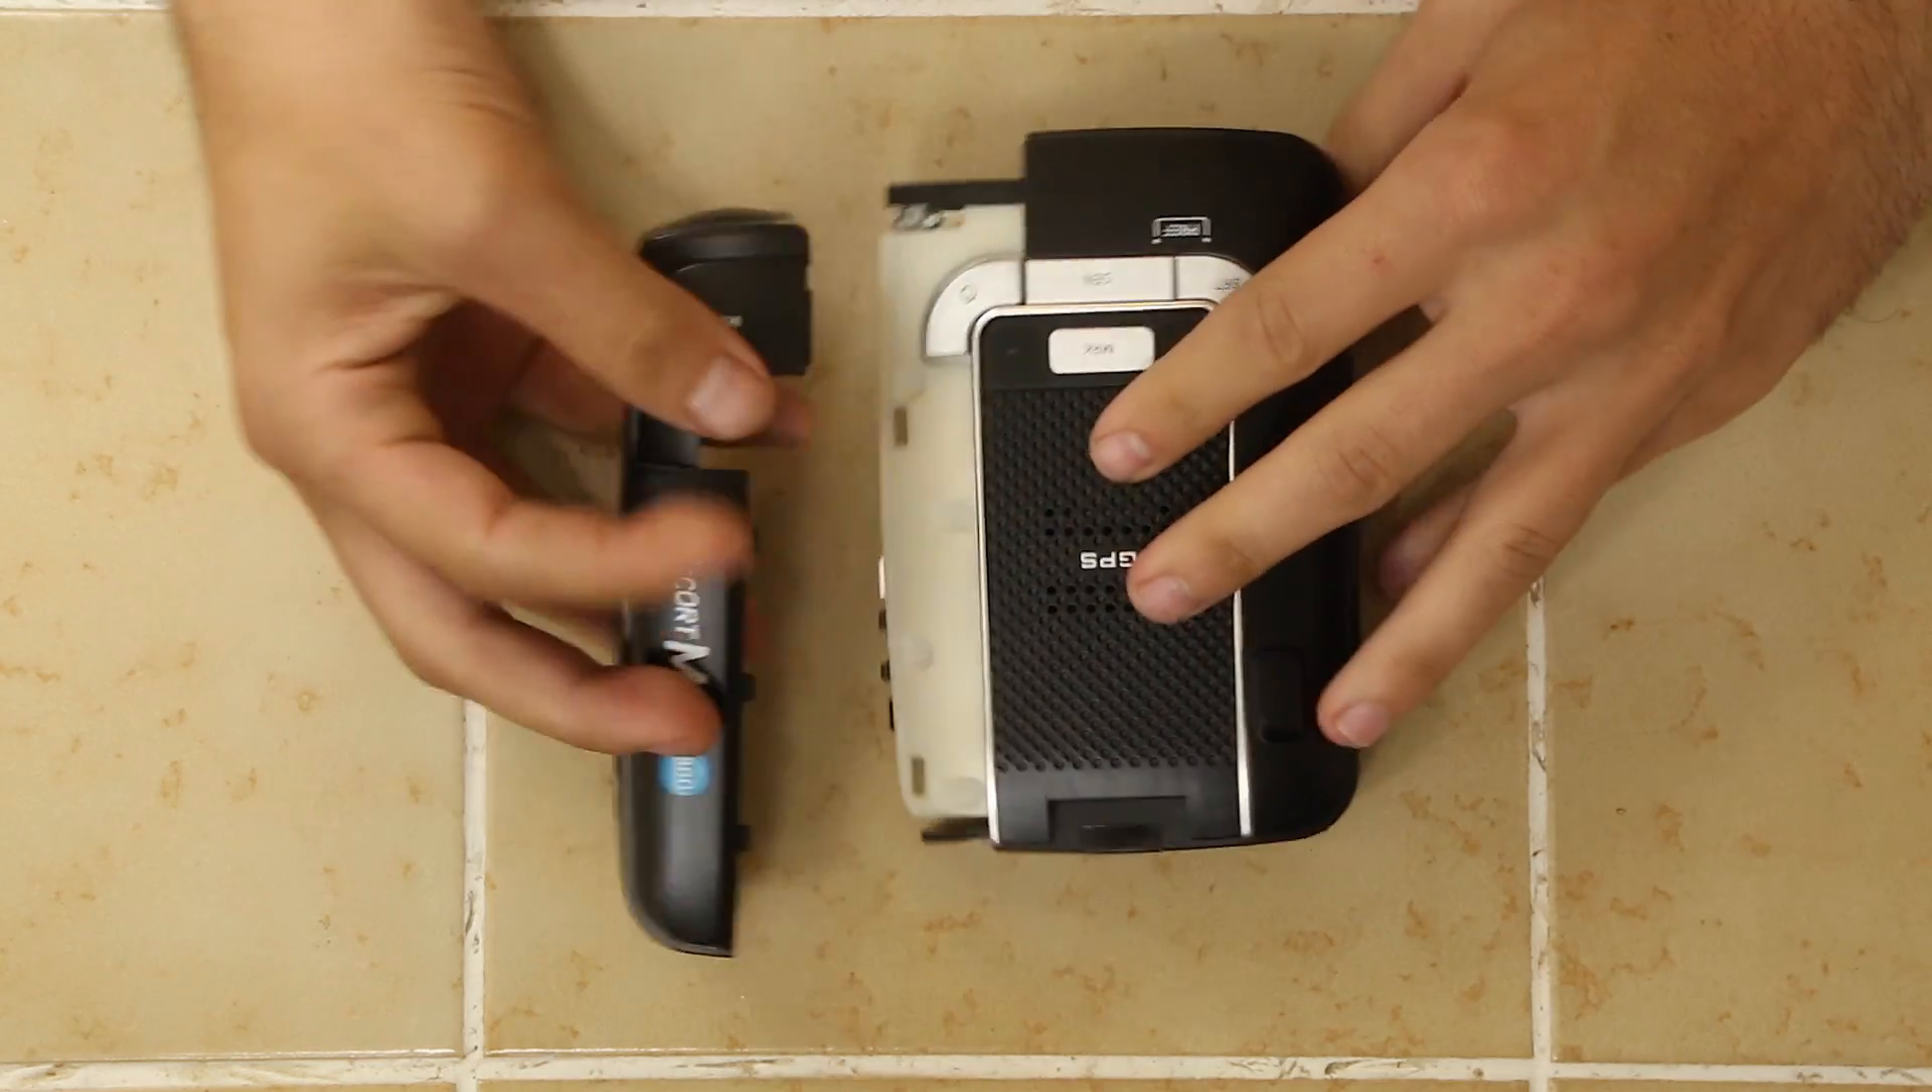So you can see I went ahead and pulled off this piece of plastic.